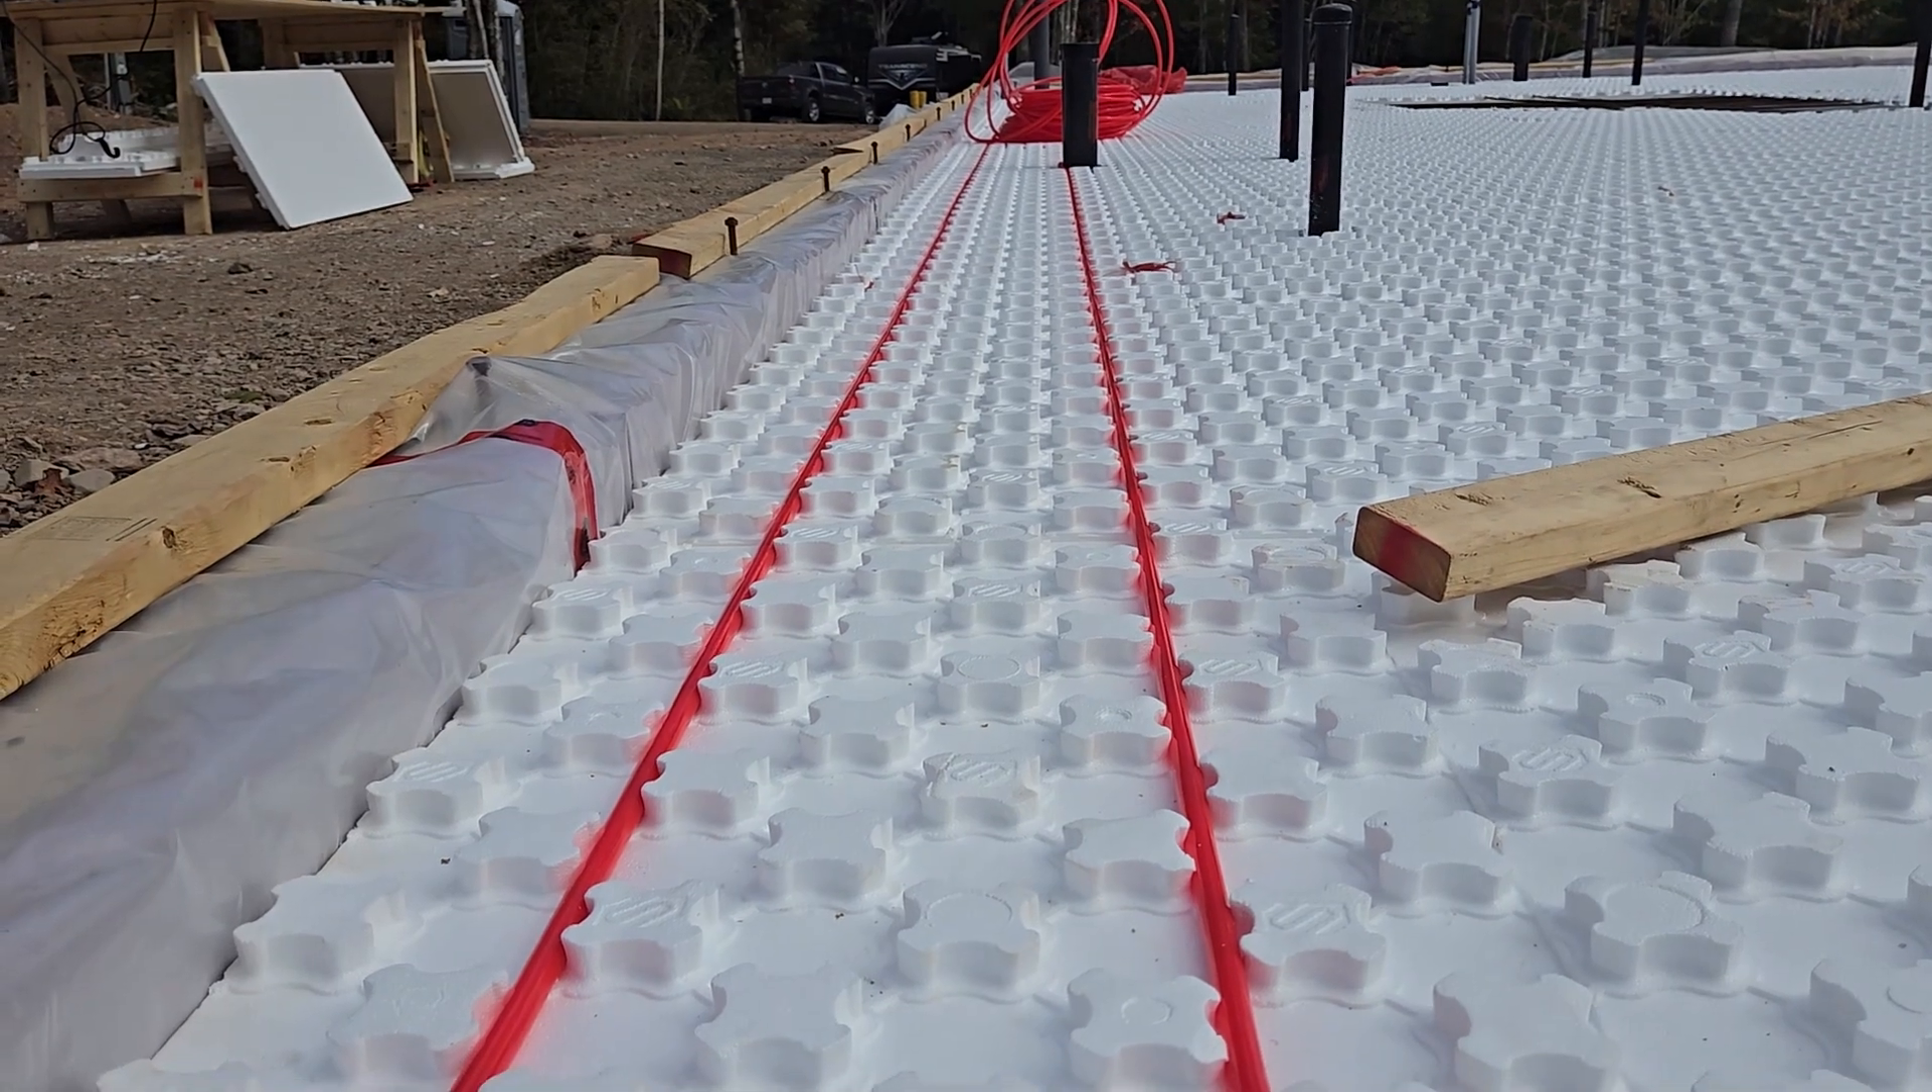First two lines of radiant pipes are installed.